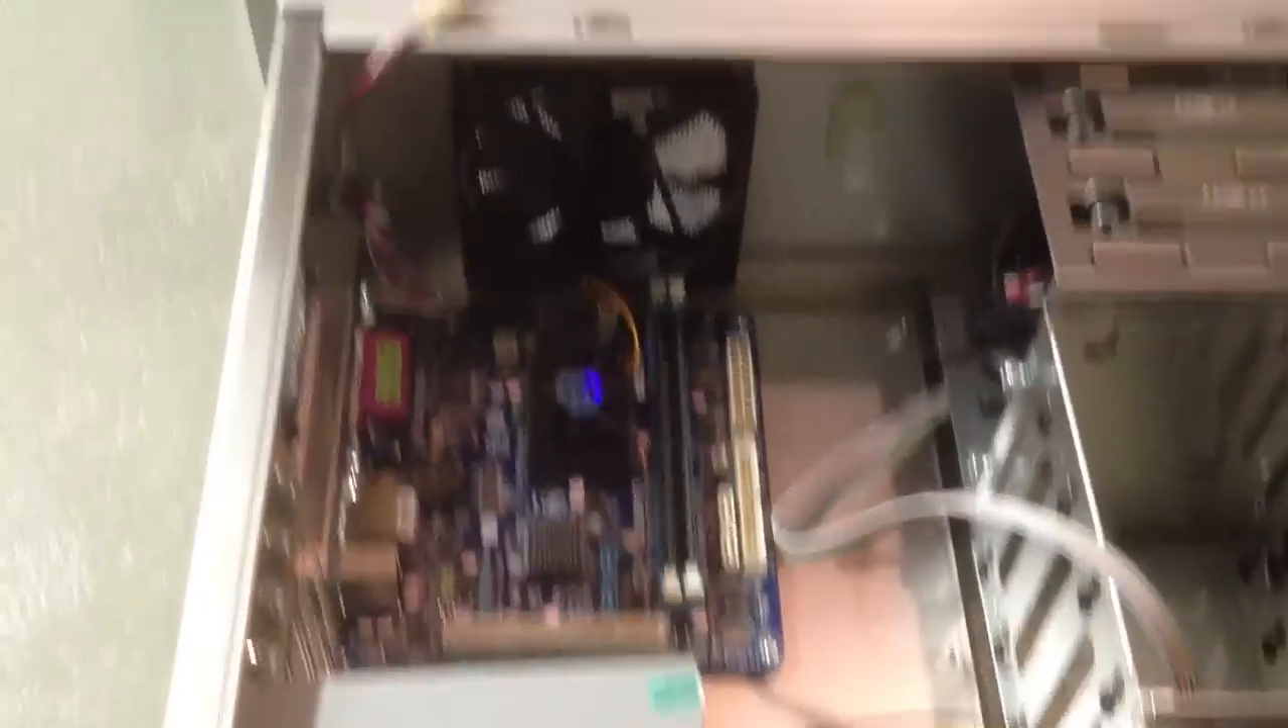I have the board installed in the new case.